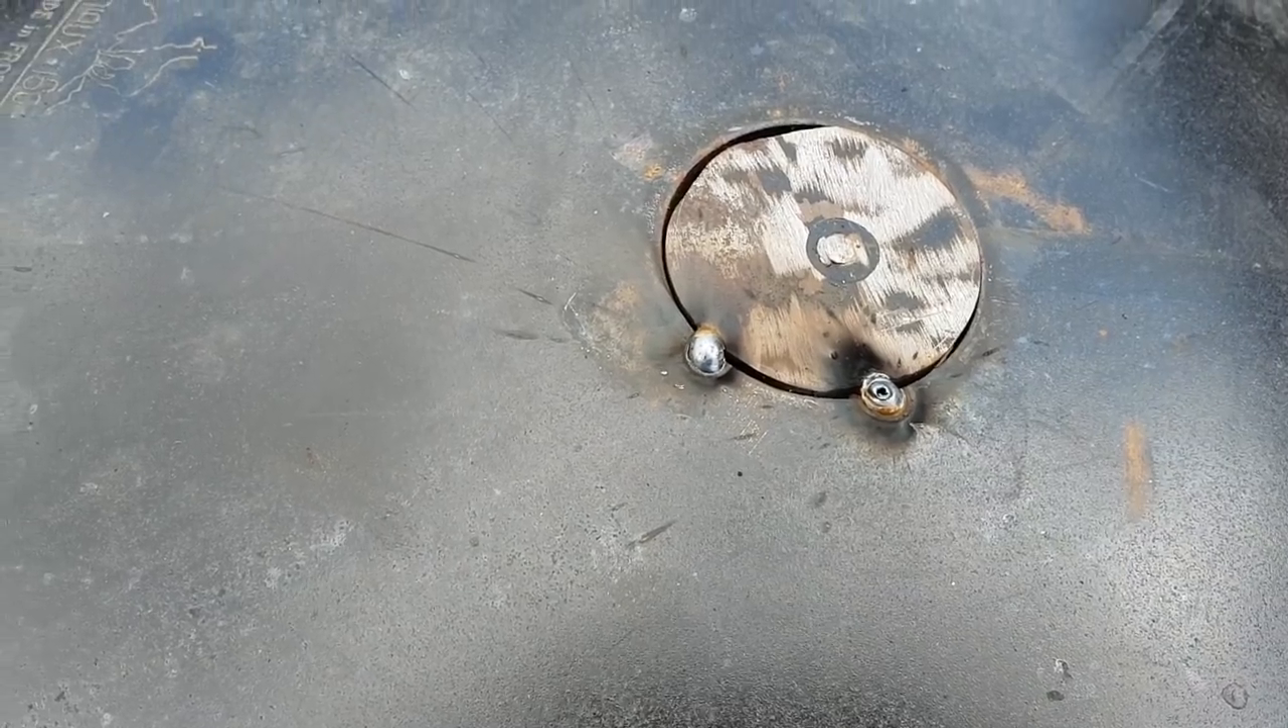So what you see here is my brother has rather cleverly gone off and found a perfect piece of metal to slot into the hole which is now tacked into place.